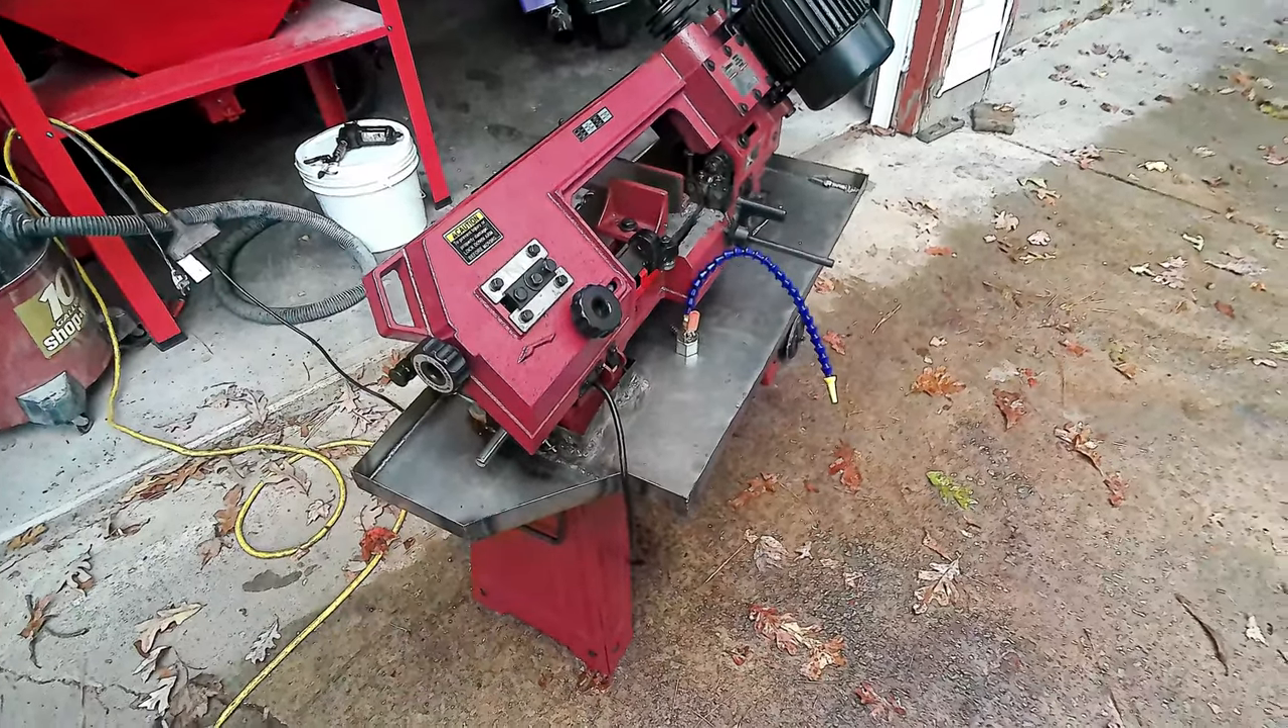All right guys so as you can see we got the pan all fabbed up and attached to the saw.